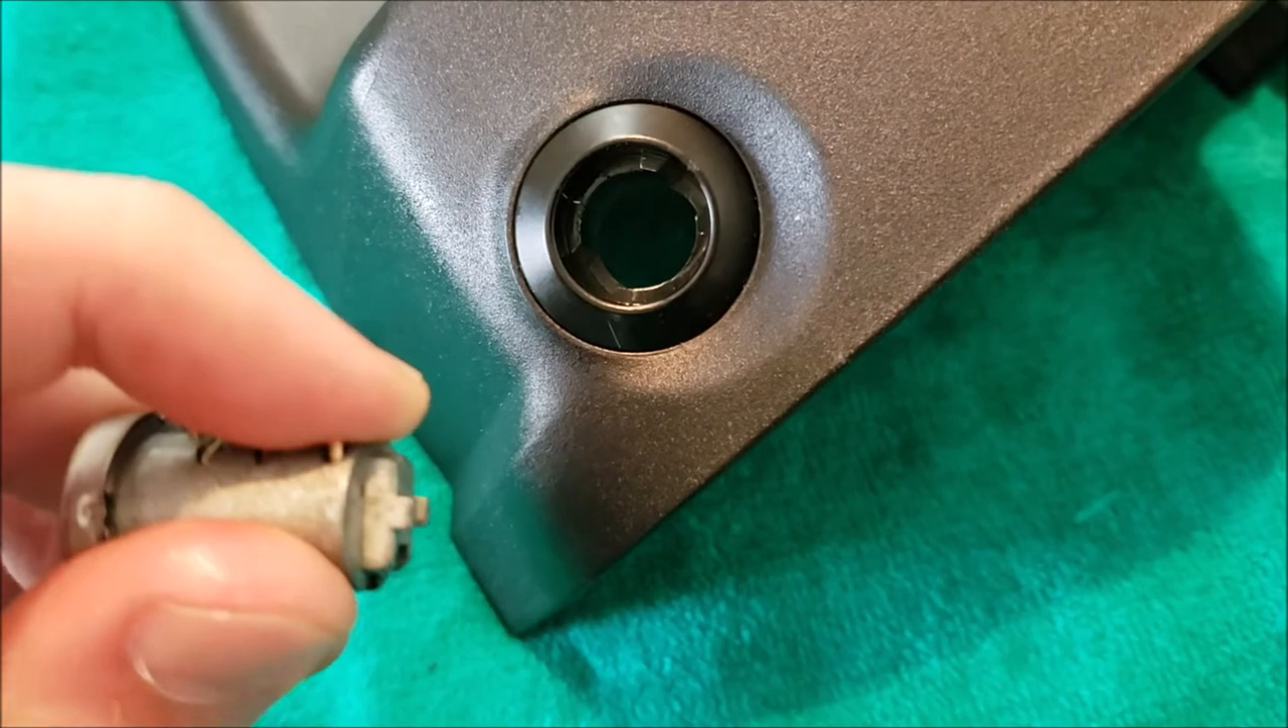All right, and we have the lock cylinder out.